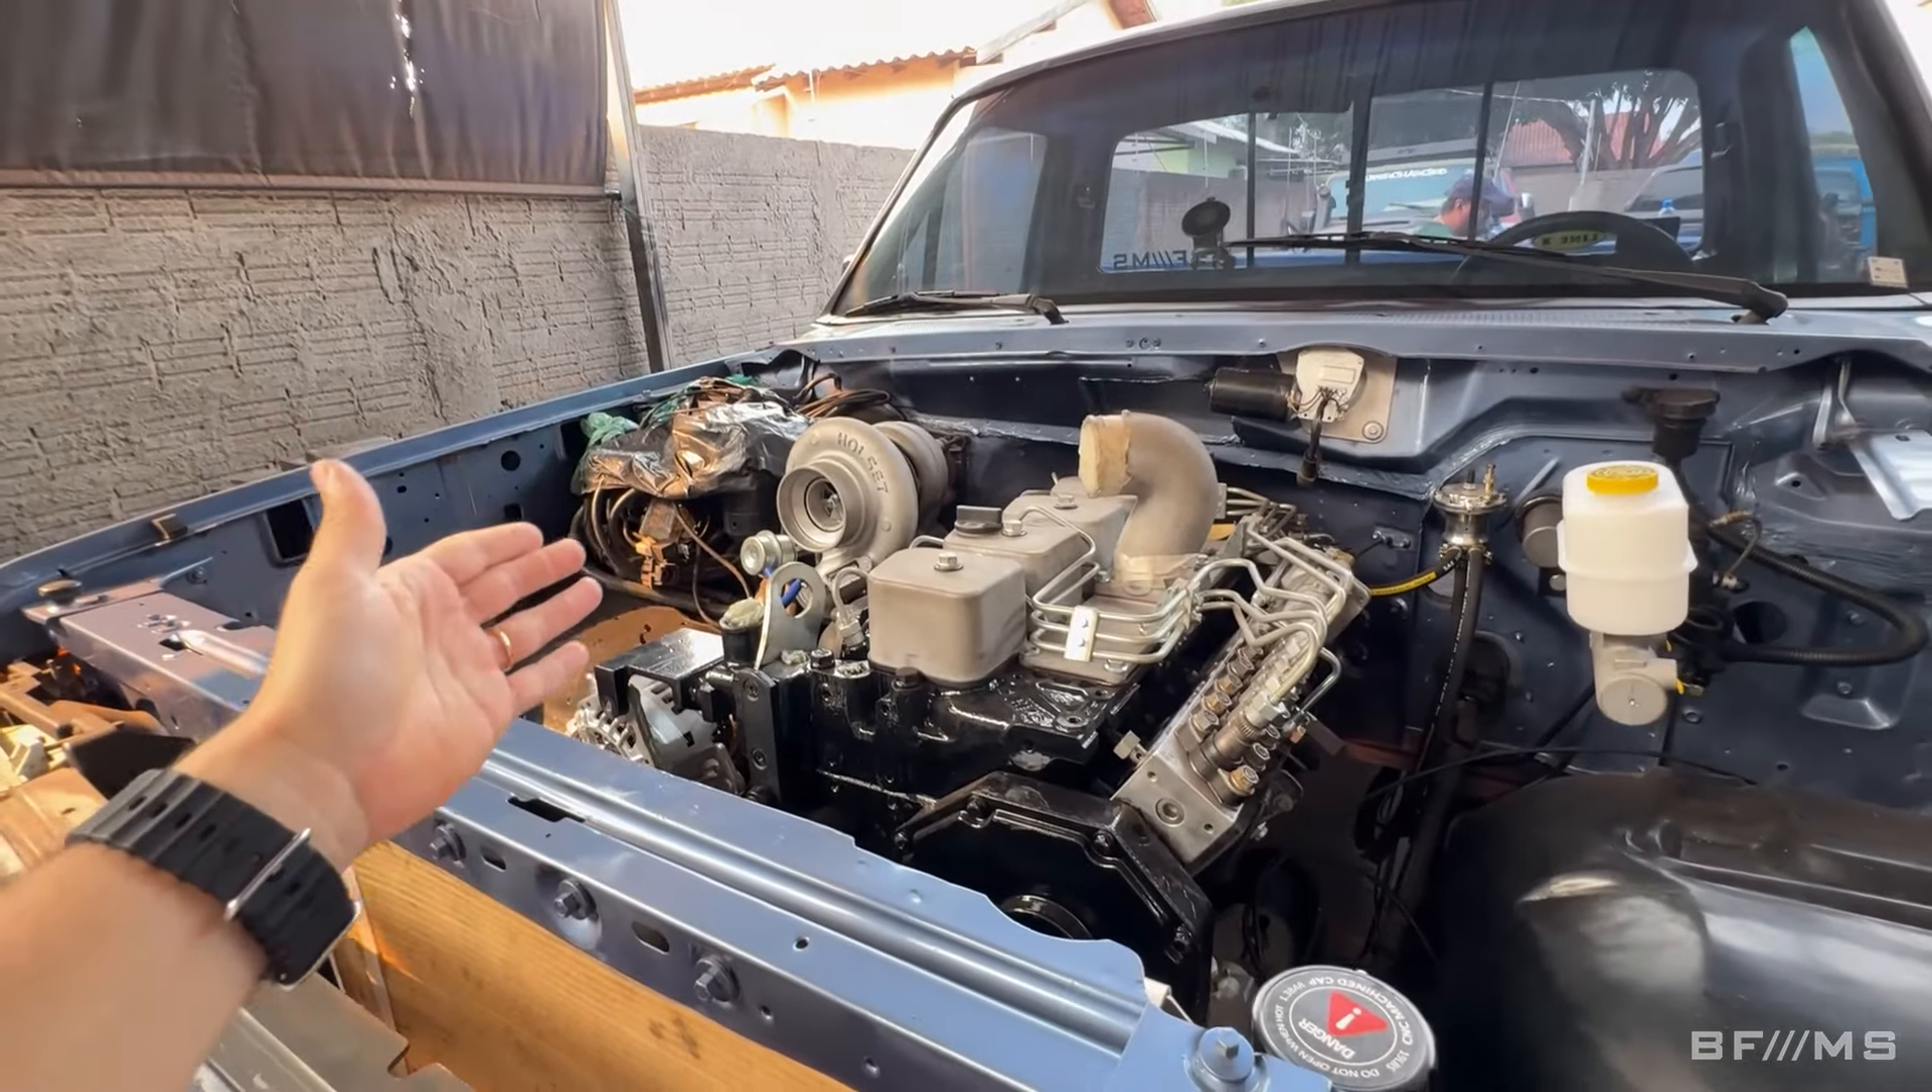Aí gurizada, cá estamos nós de novo no Maeda pra conversar sobre a F1000, ela já tá com a frente montada e com o motor no lugar.